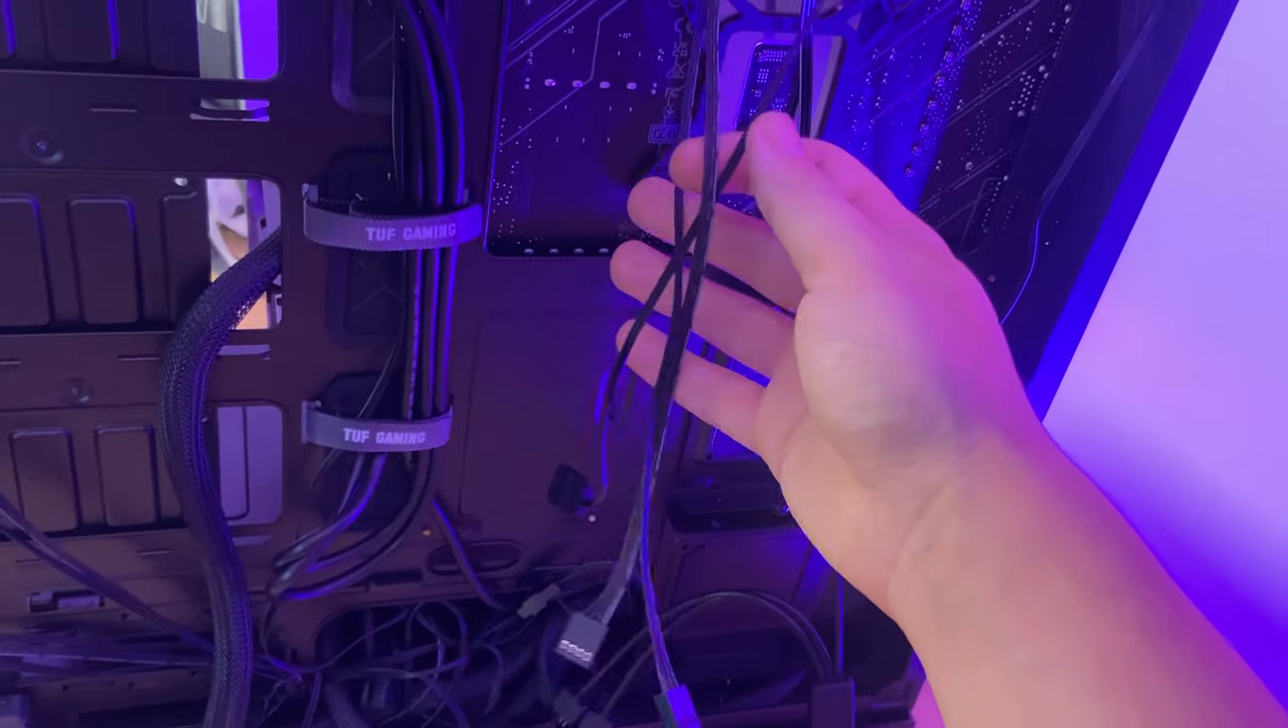Et maintenant, on se retrouve avec quelques câbles à brancher.